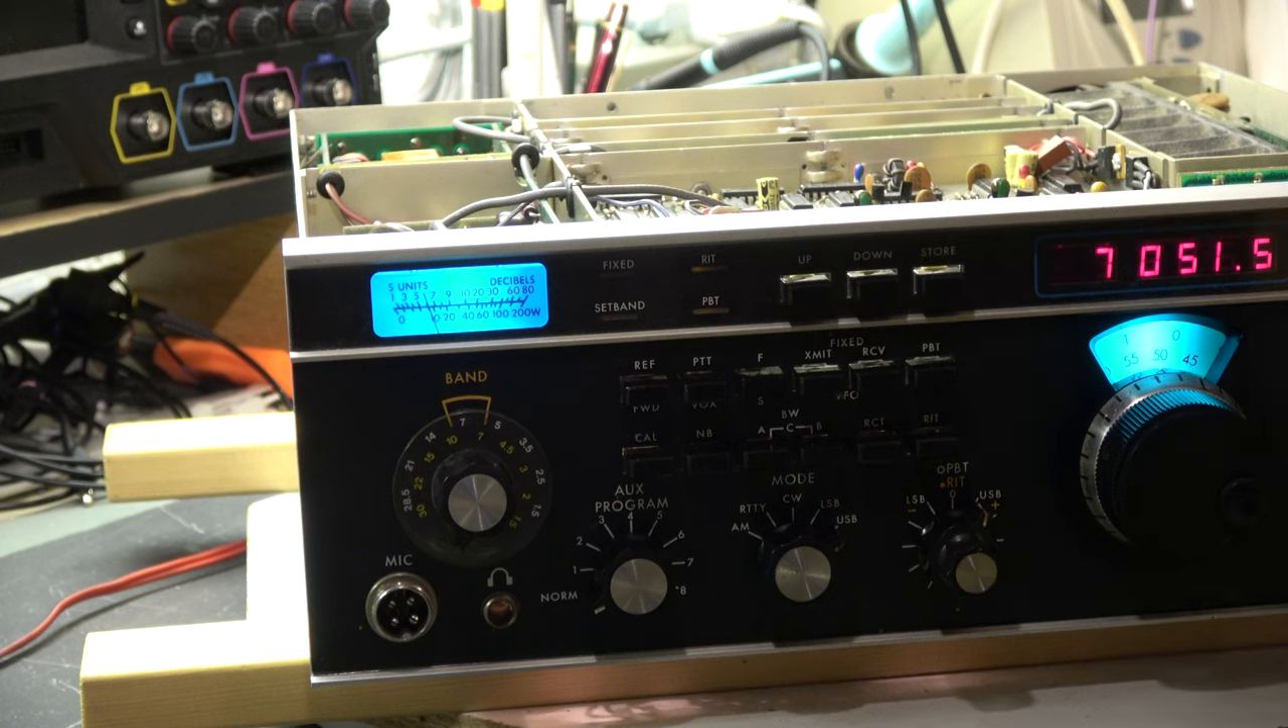Of course the shielding on top here I have not installed.